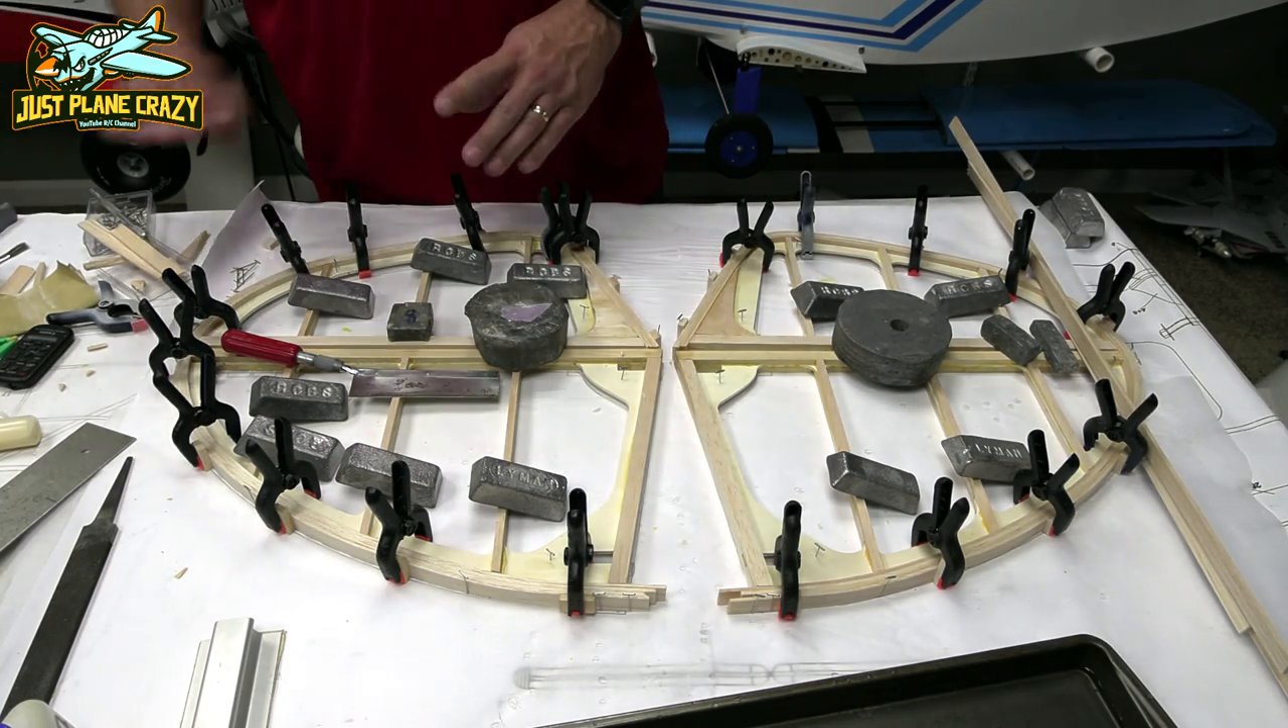So we have our leading and trailing edge, the four ply of the strips laid out all the way around.